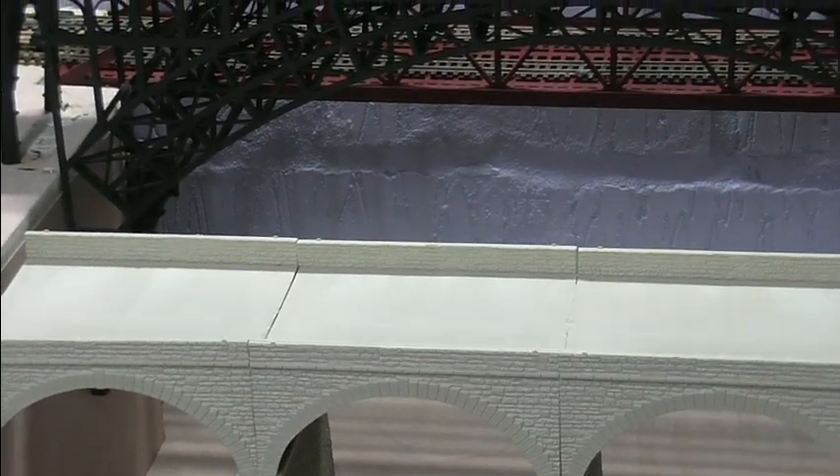You can see the gaps on the bridge but i'll sort it one way or another.